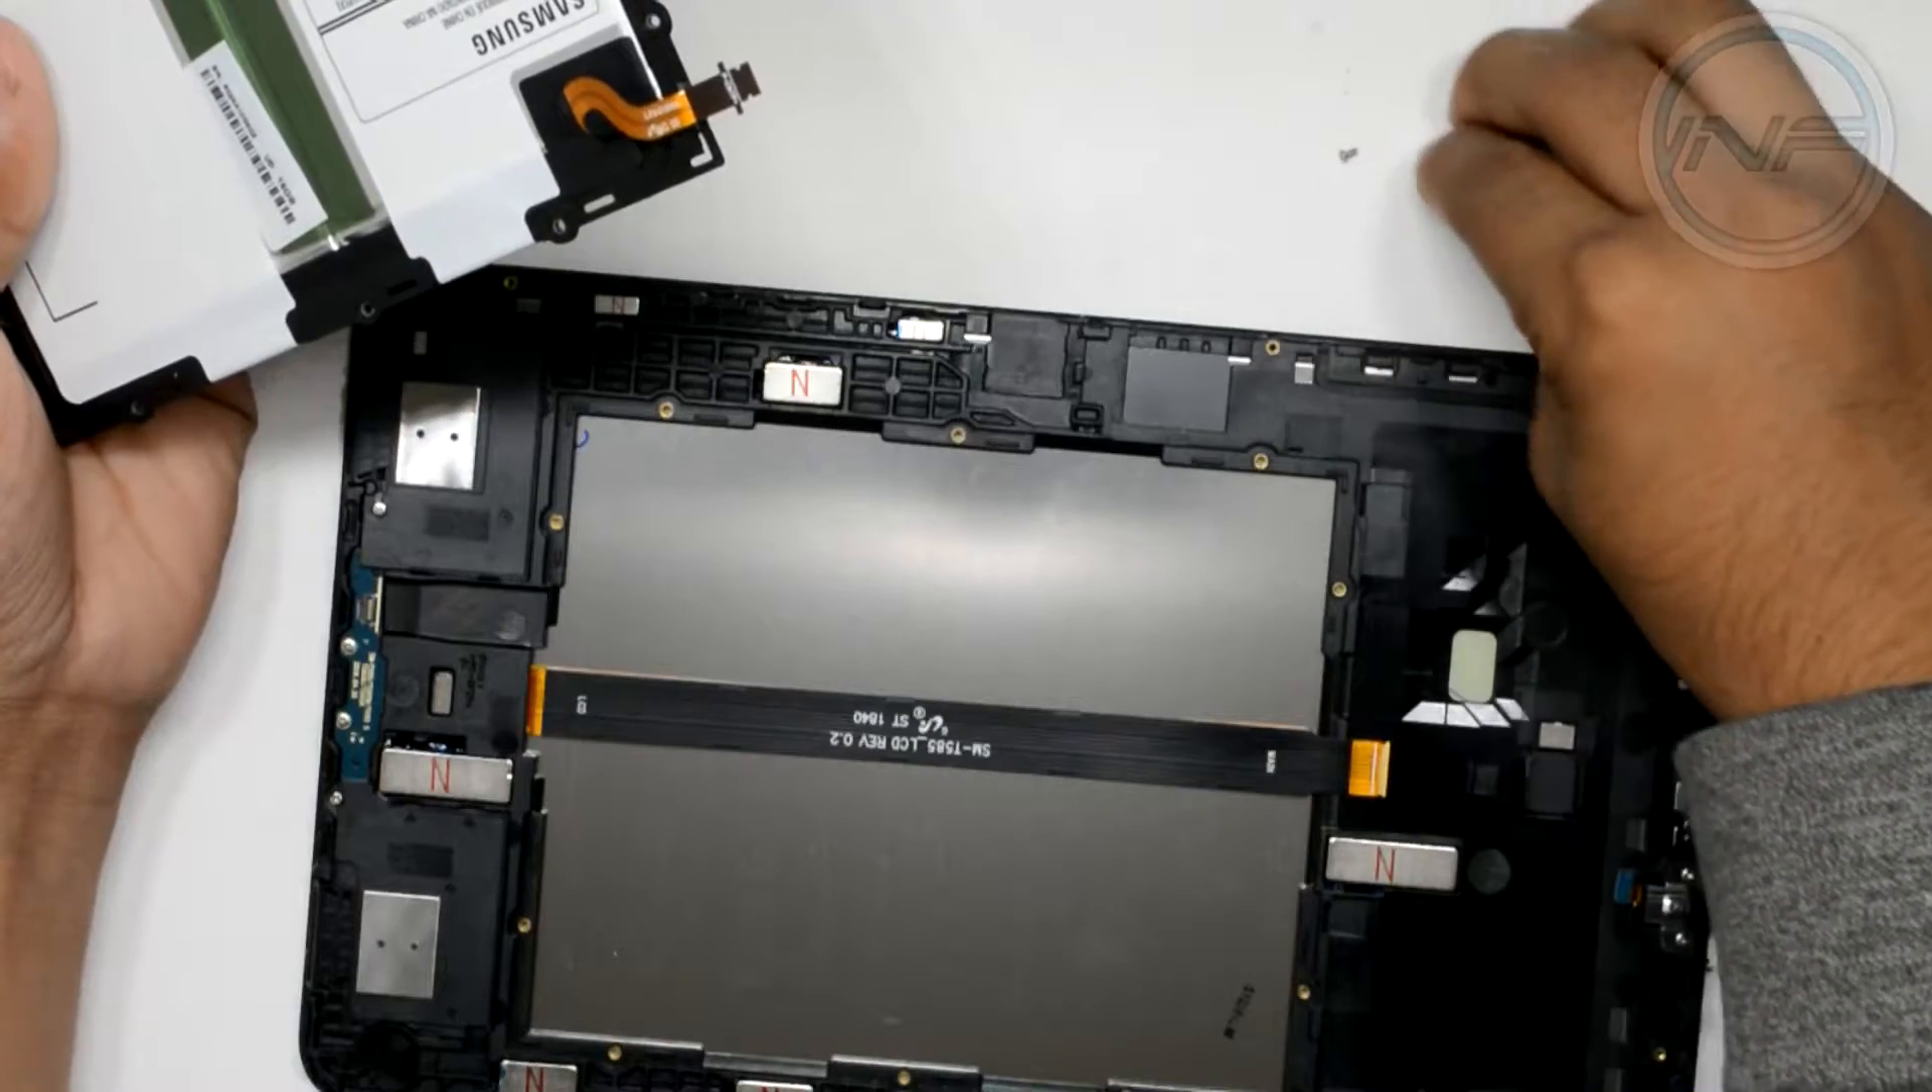Okay, so we've got the battery removed.